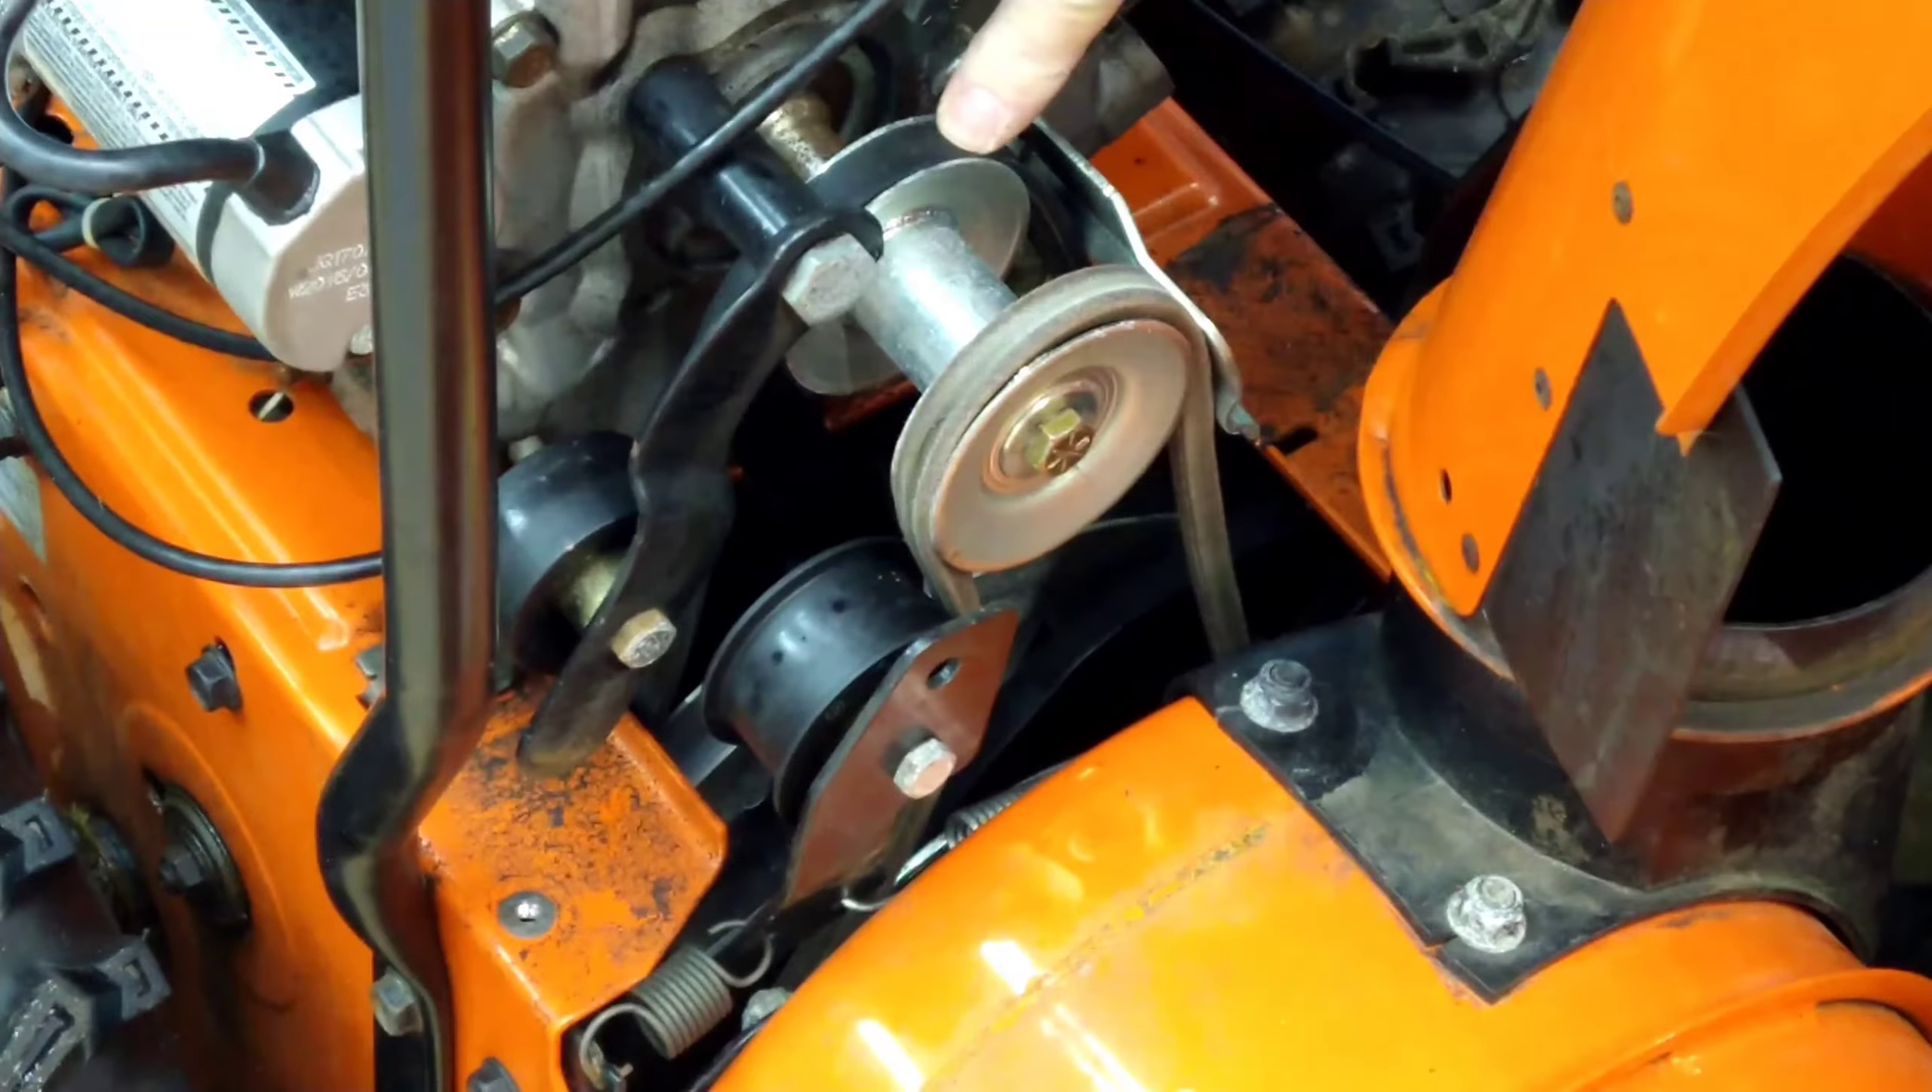So the belt is on the pulley.